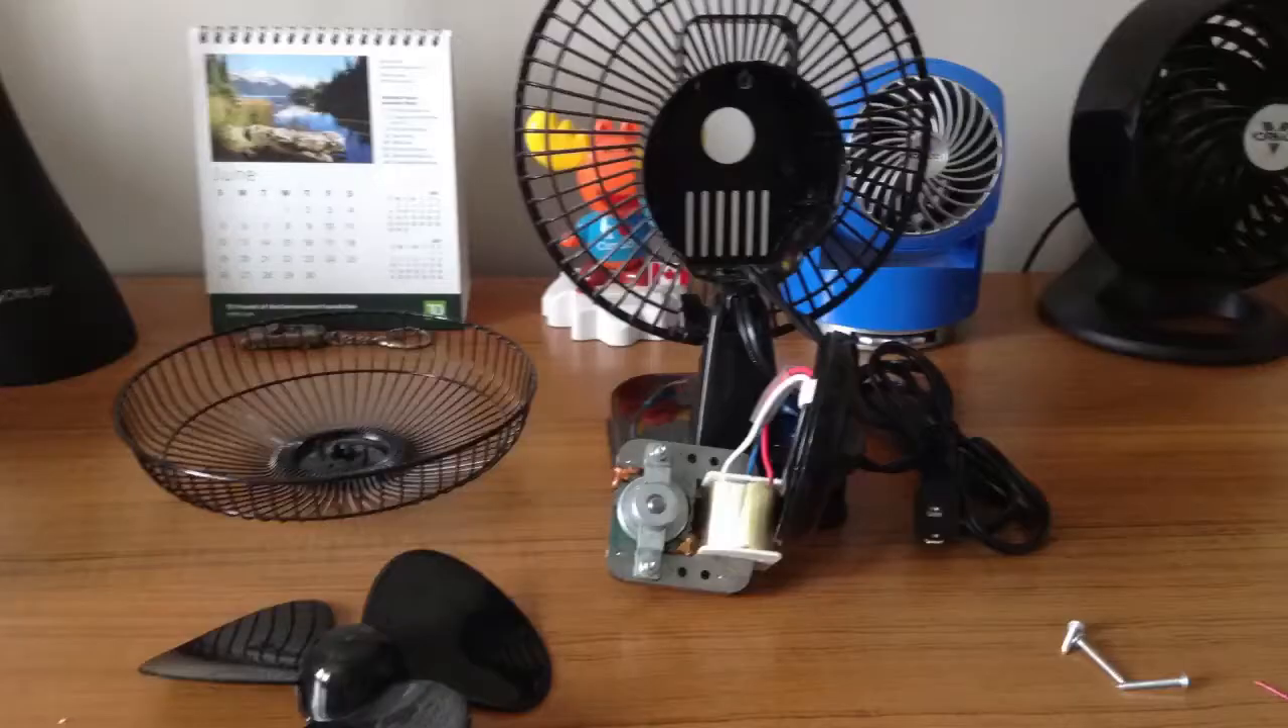So here's the fan all taken apart you can see all the parts.